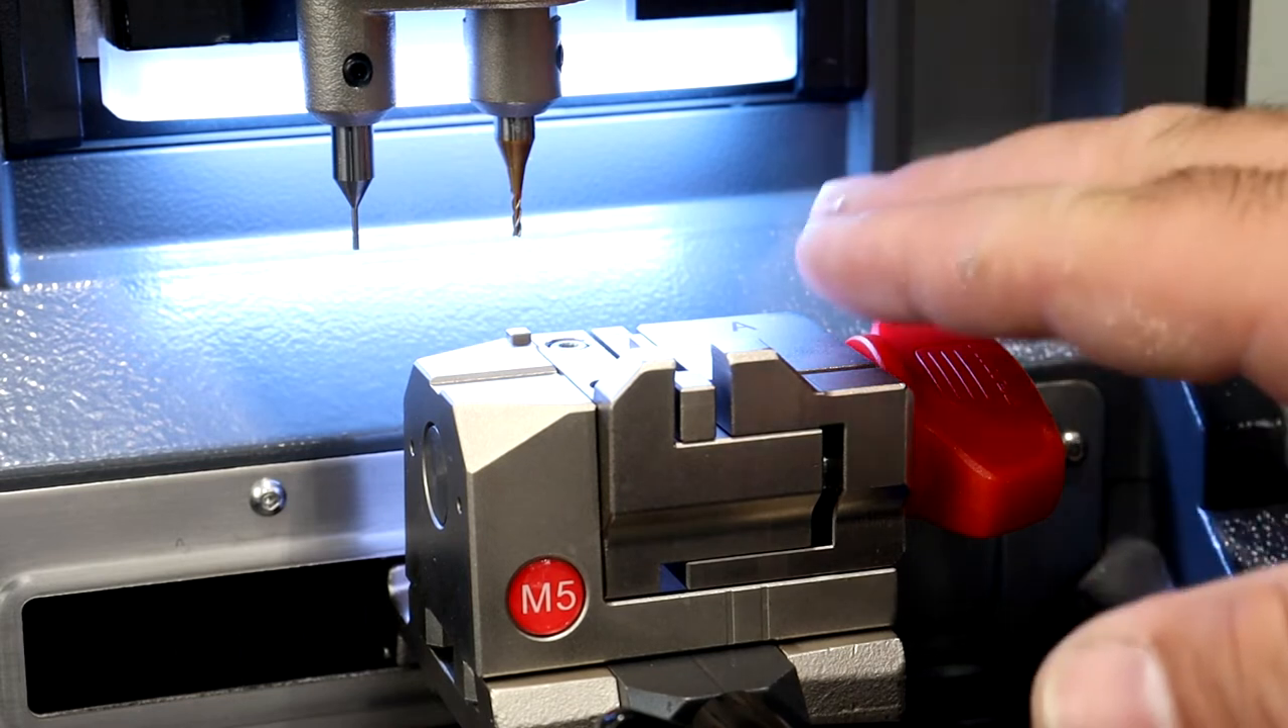Now we've got our probe and our cutter in we've got our clamp in.